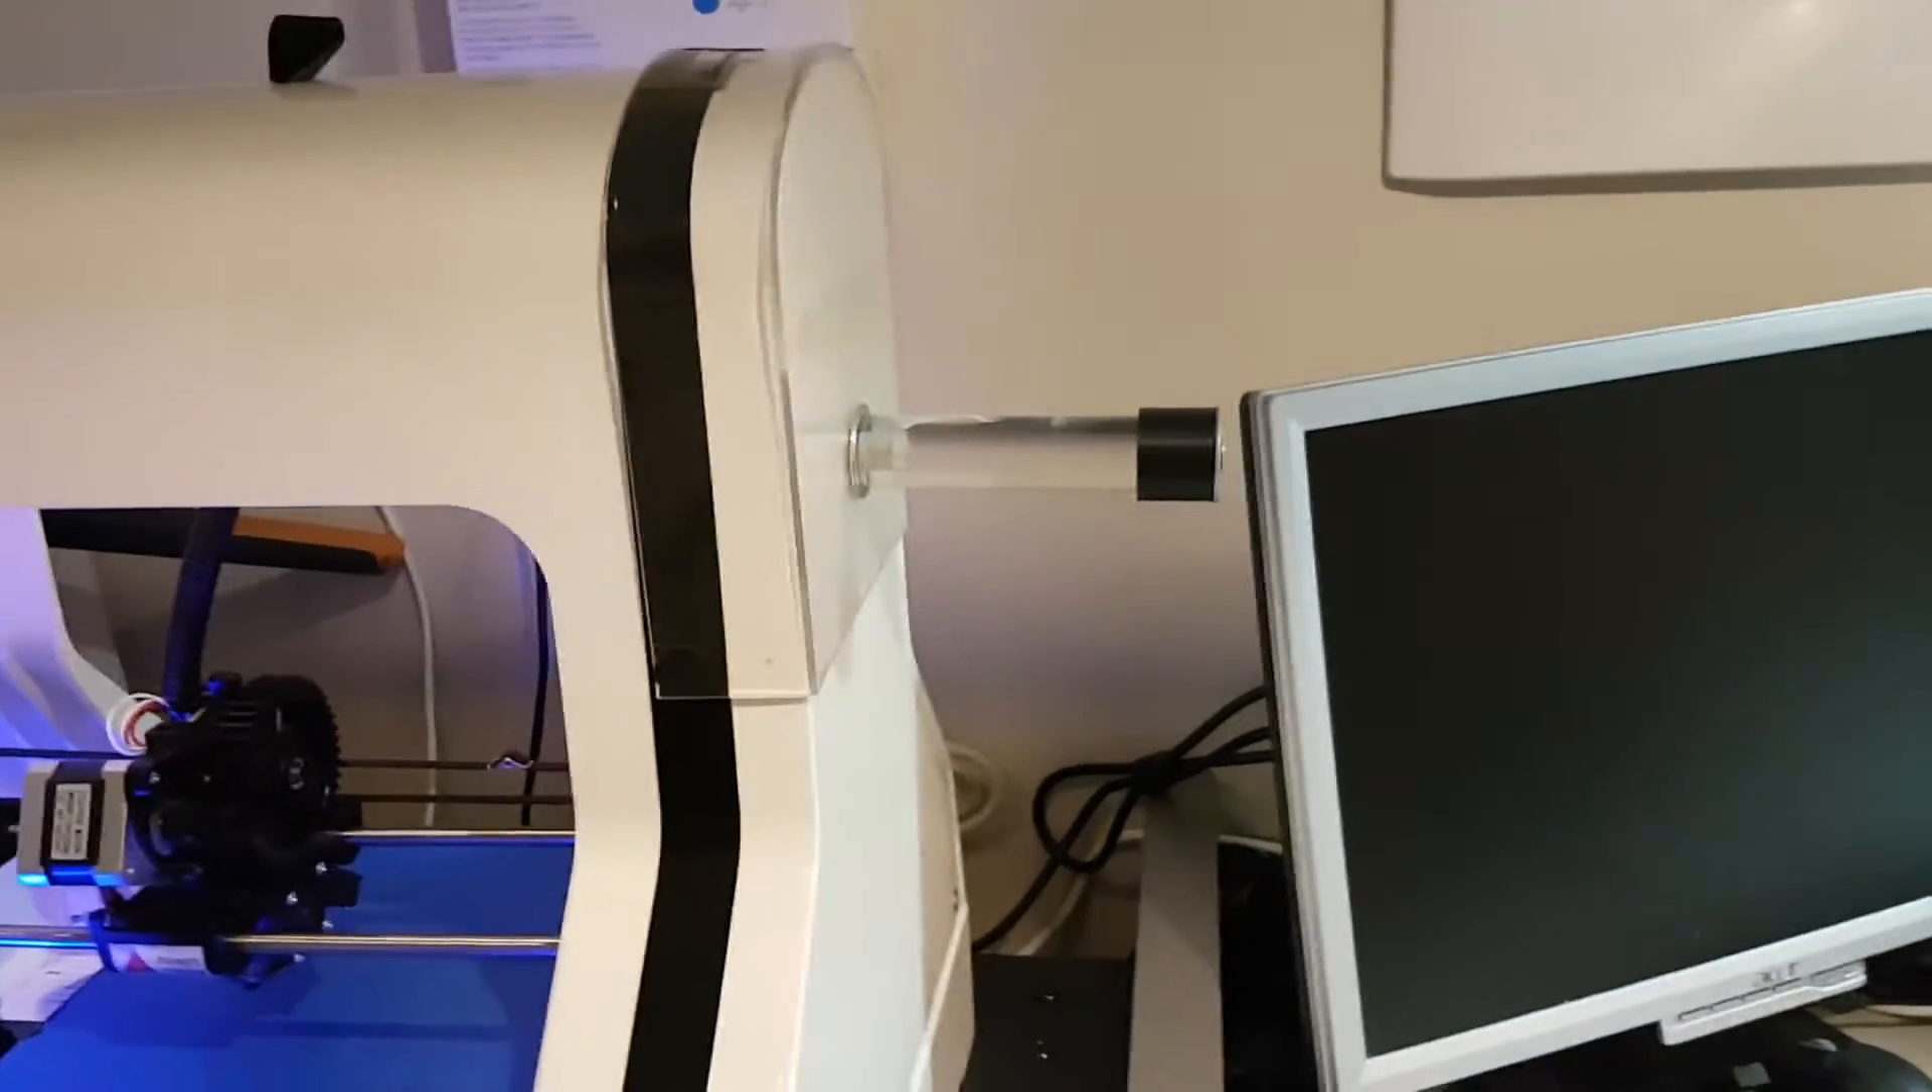I've already taken out the filament and the spool and put that aside so I'm just waiting a little bit for it to cool down and then we'll start pulling it apart.